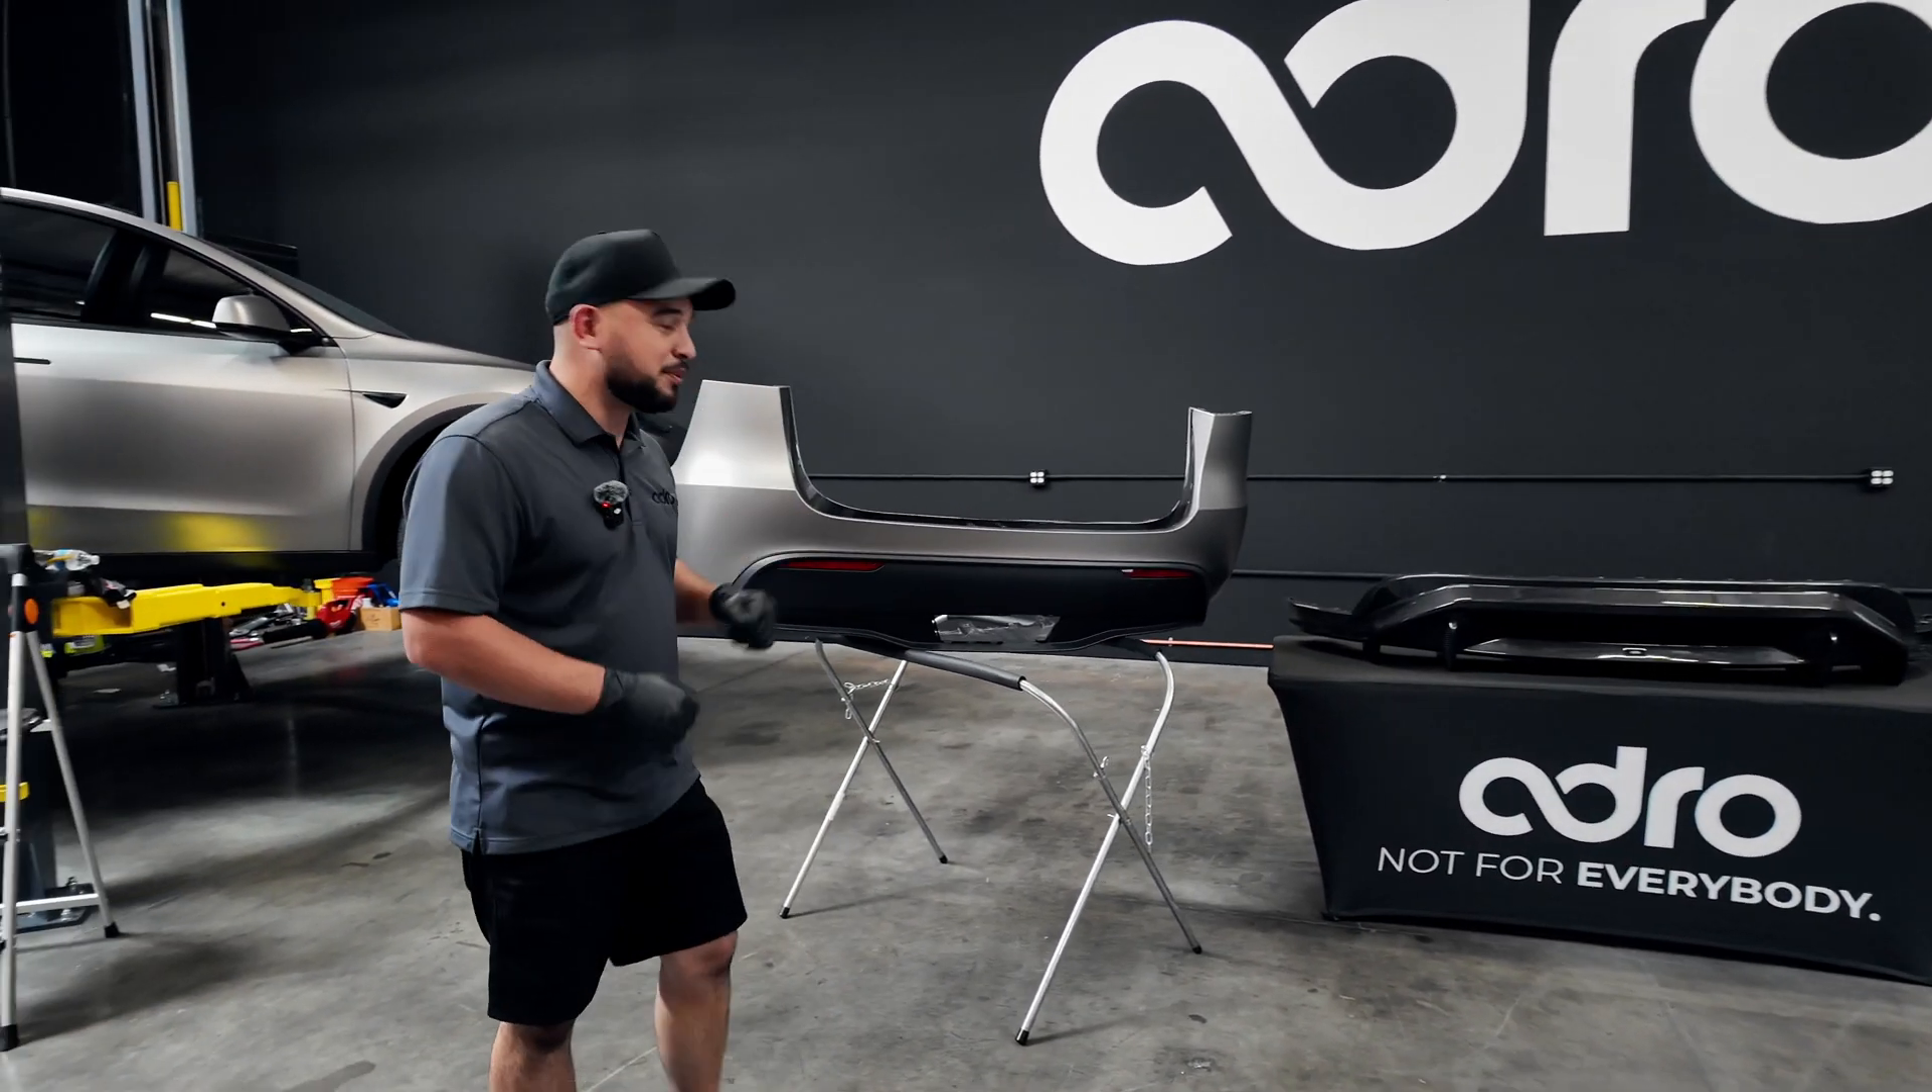So you can see here that we have the bumper off of the Tesla Model Y and that's for a few reasons.